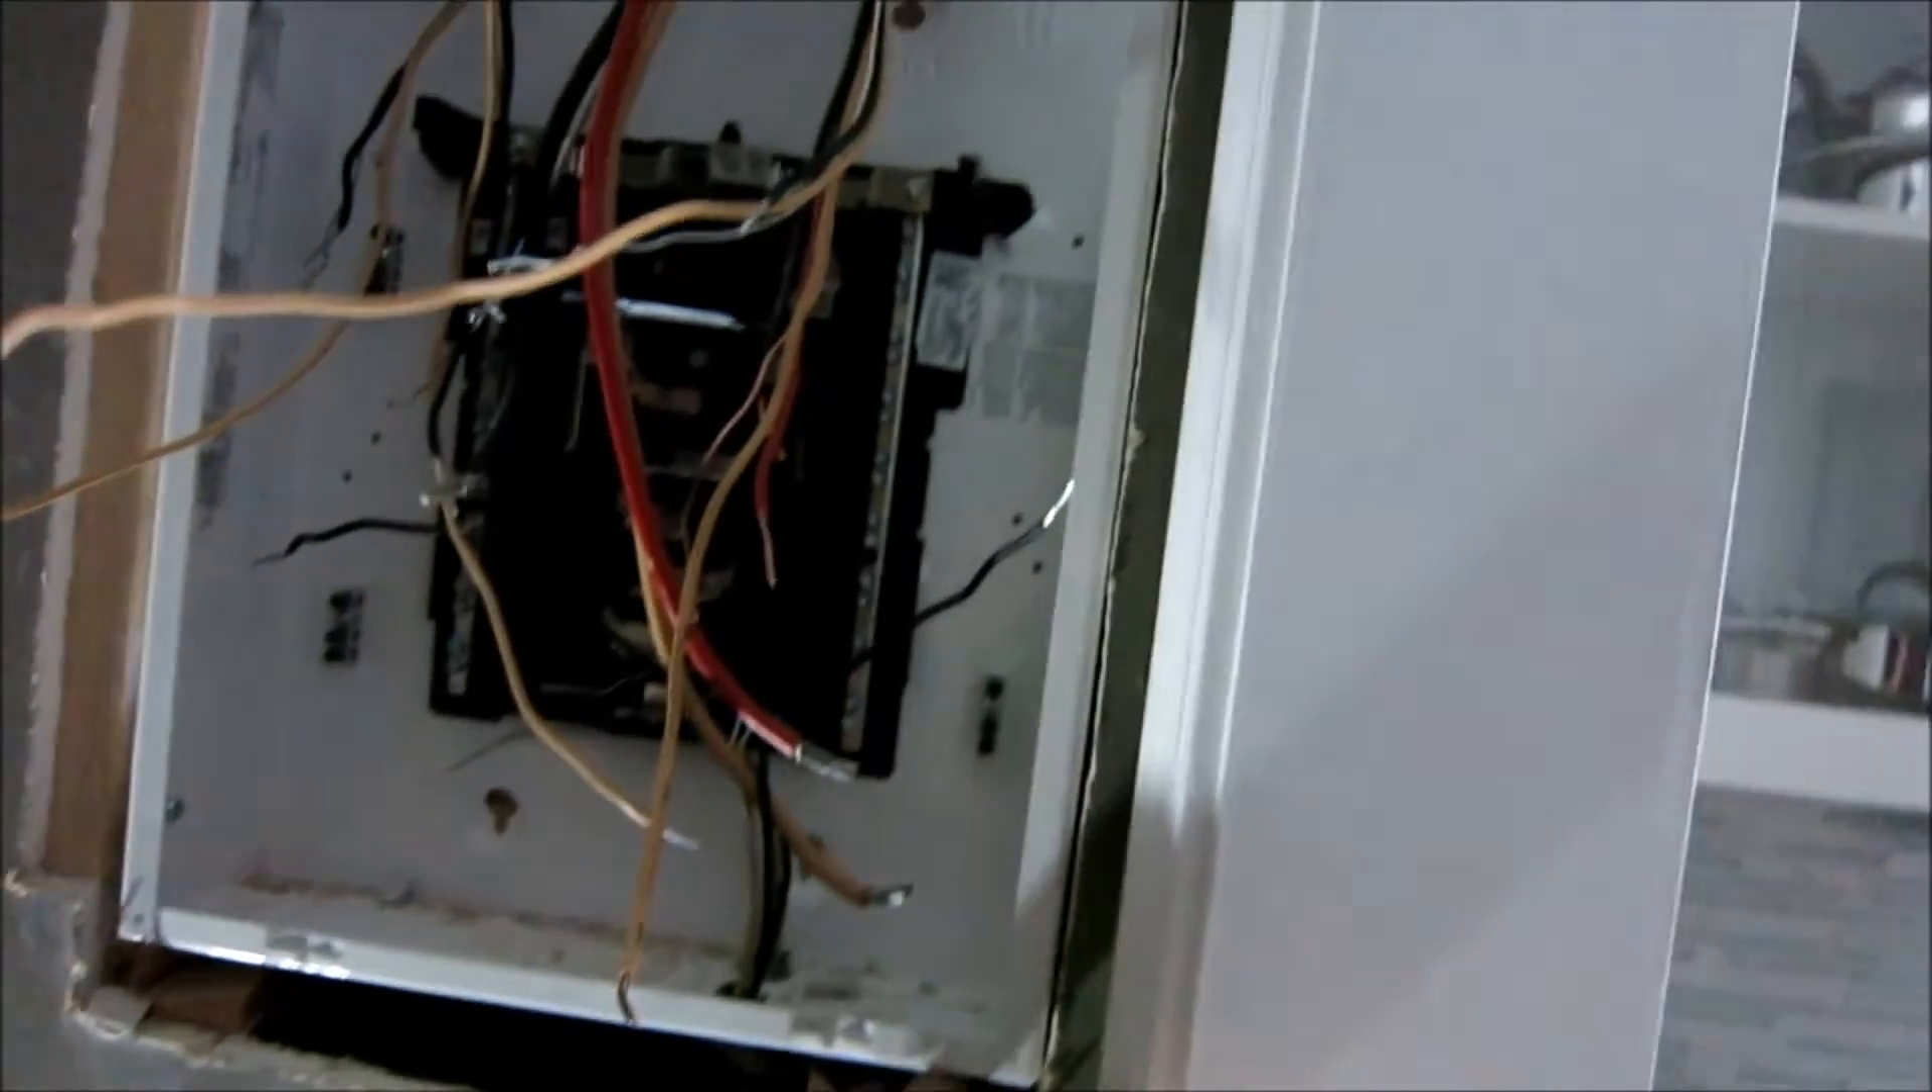All right guys as you see we got to the point now where our panel's in.